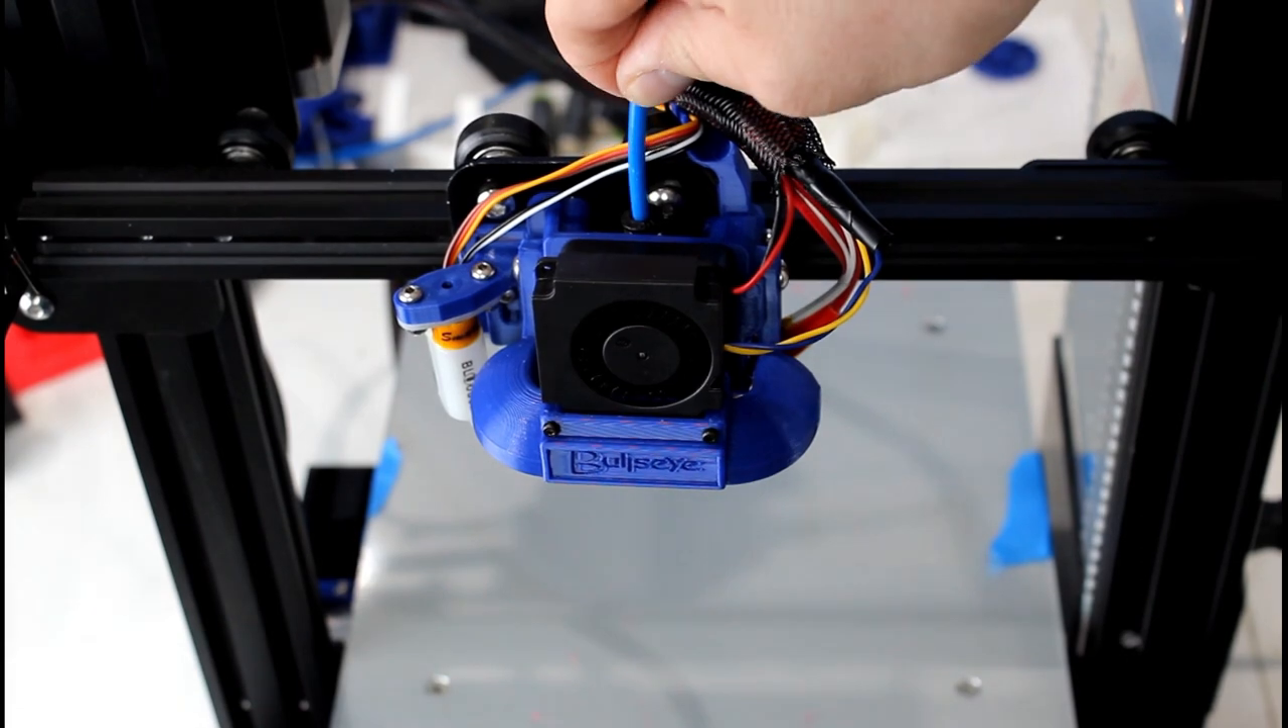So as you can see I got everything put back together. The fans are on, the bullseye duct, everything's ready to go.